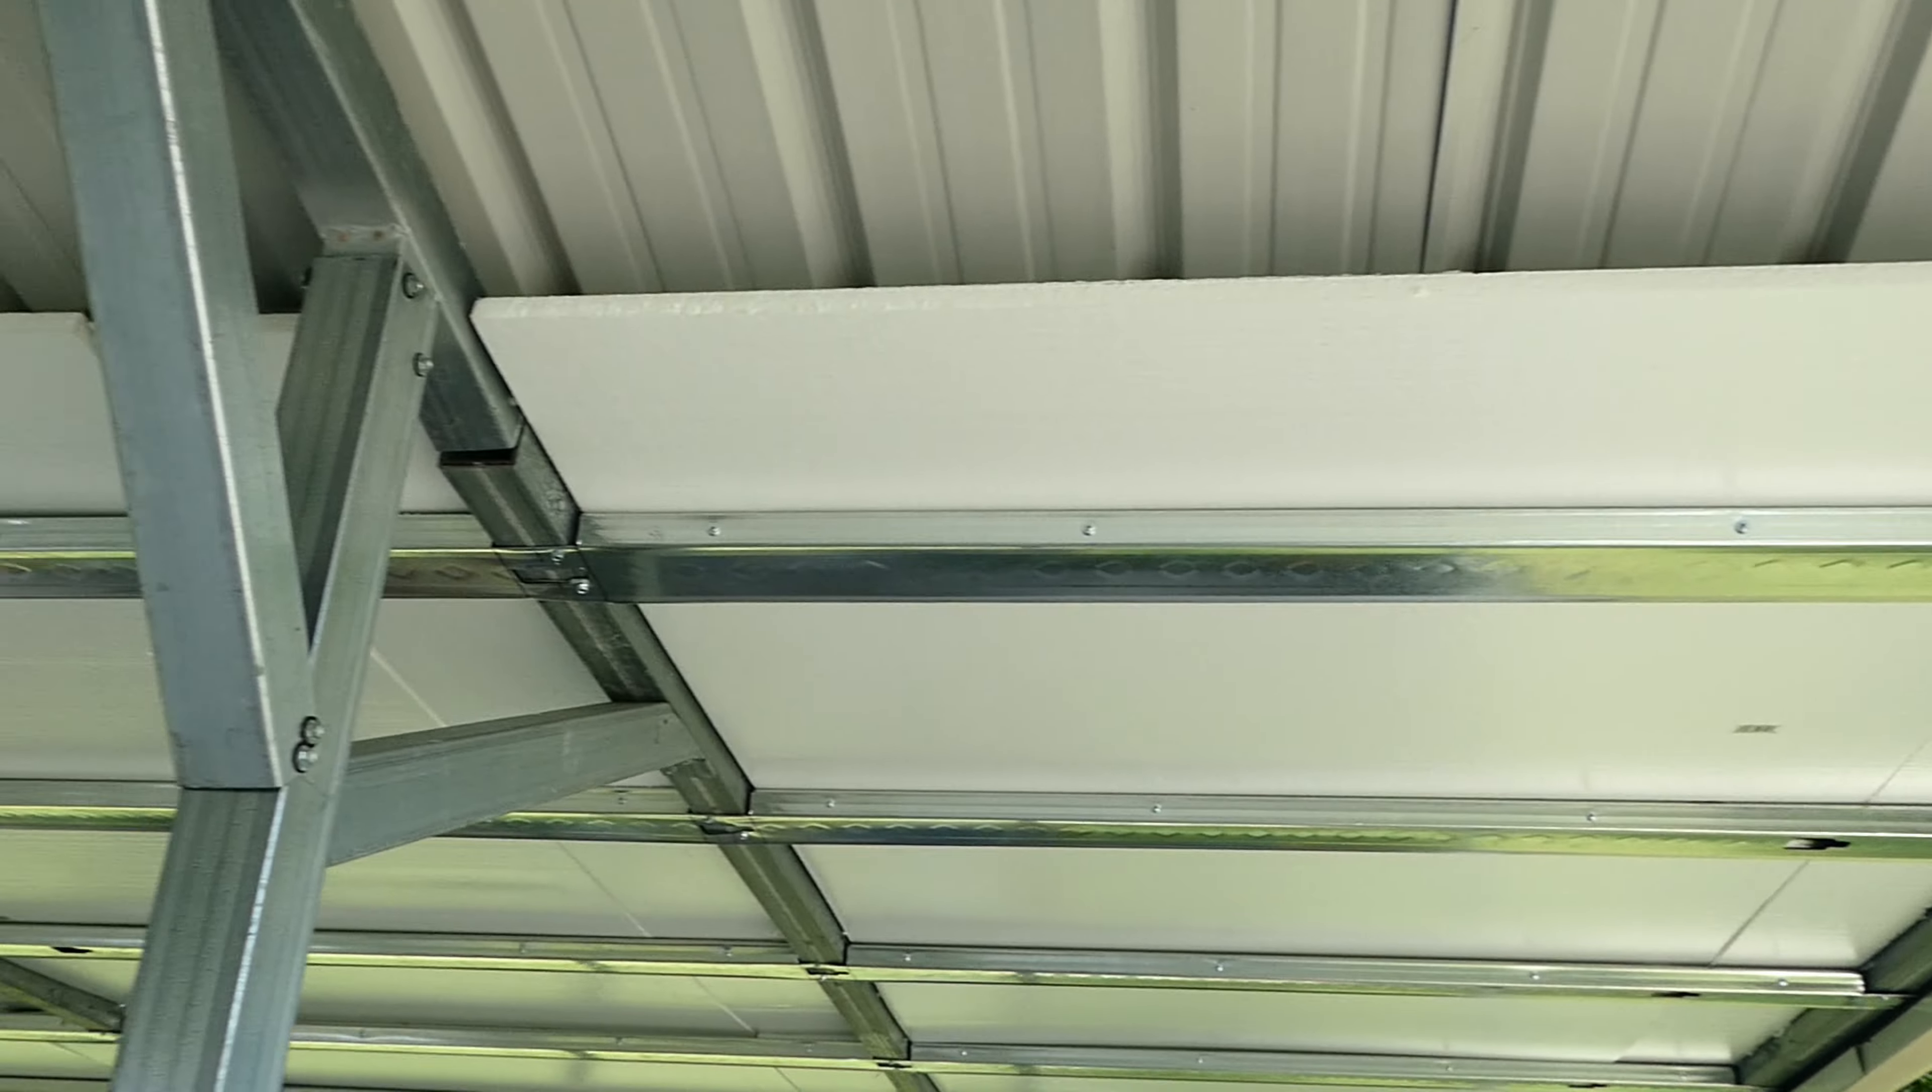We've got the insulation up. We've got our two-foot centers.